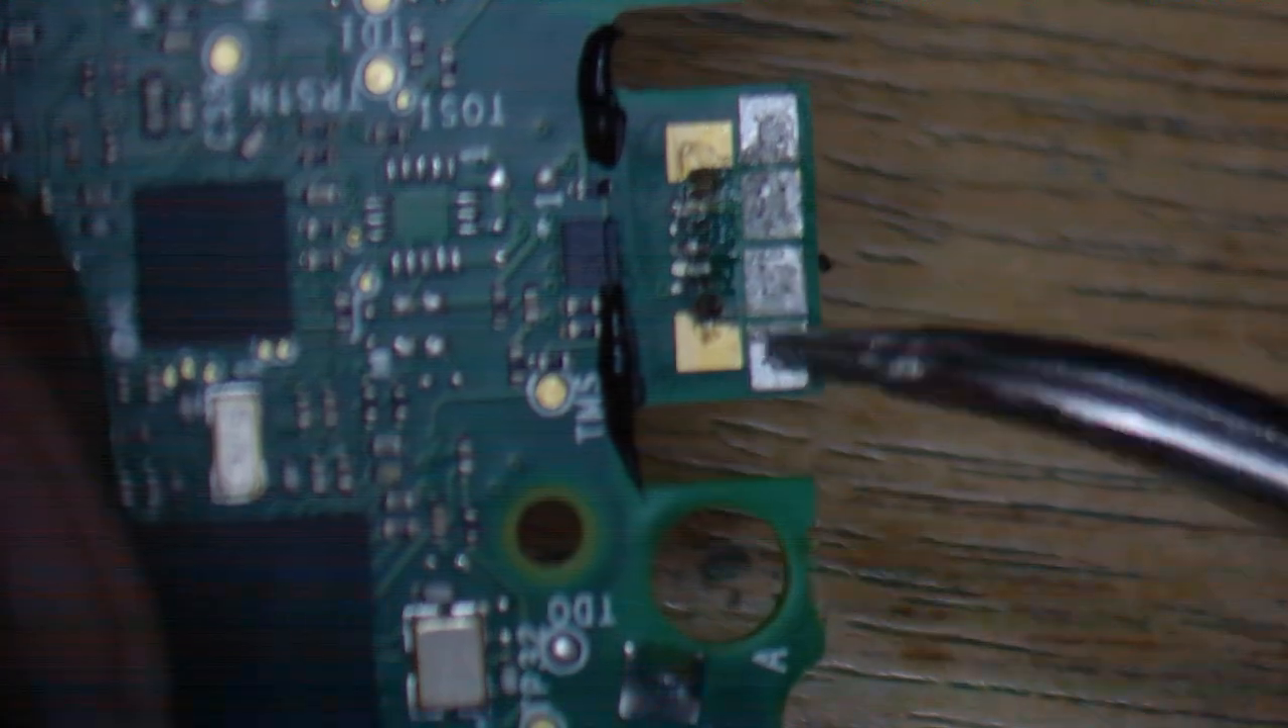Now we've liberated the board from the shell.